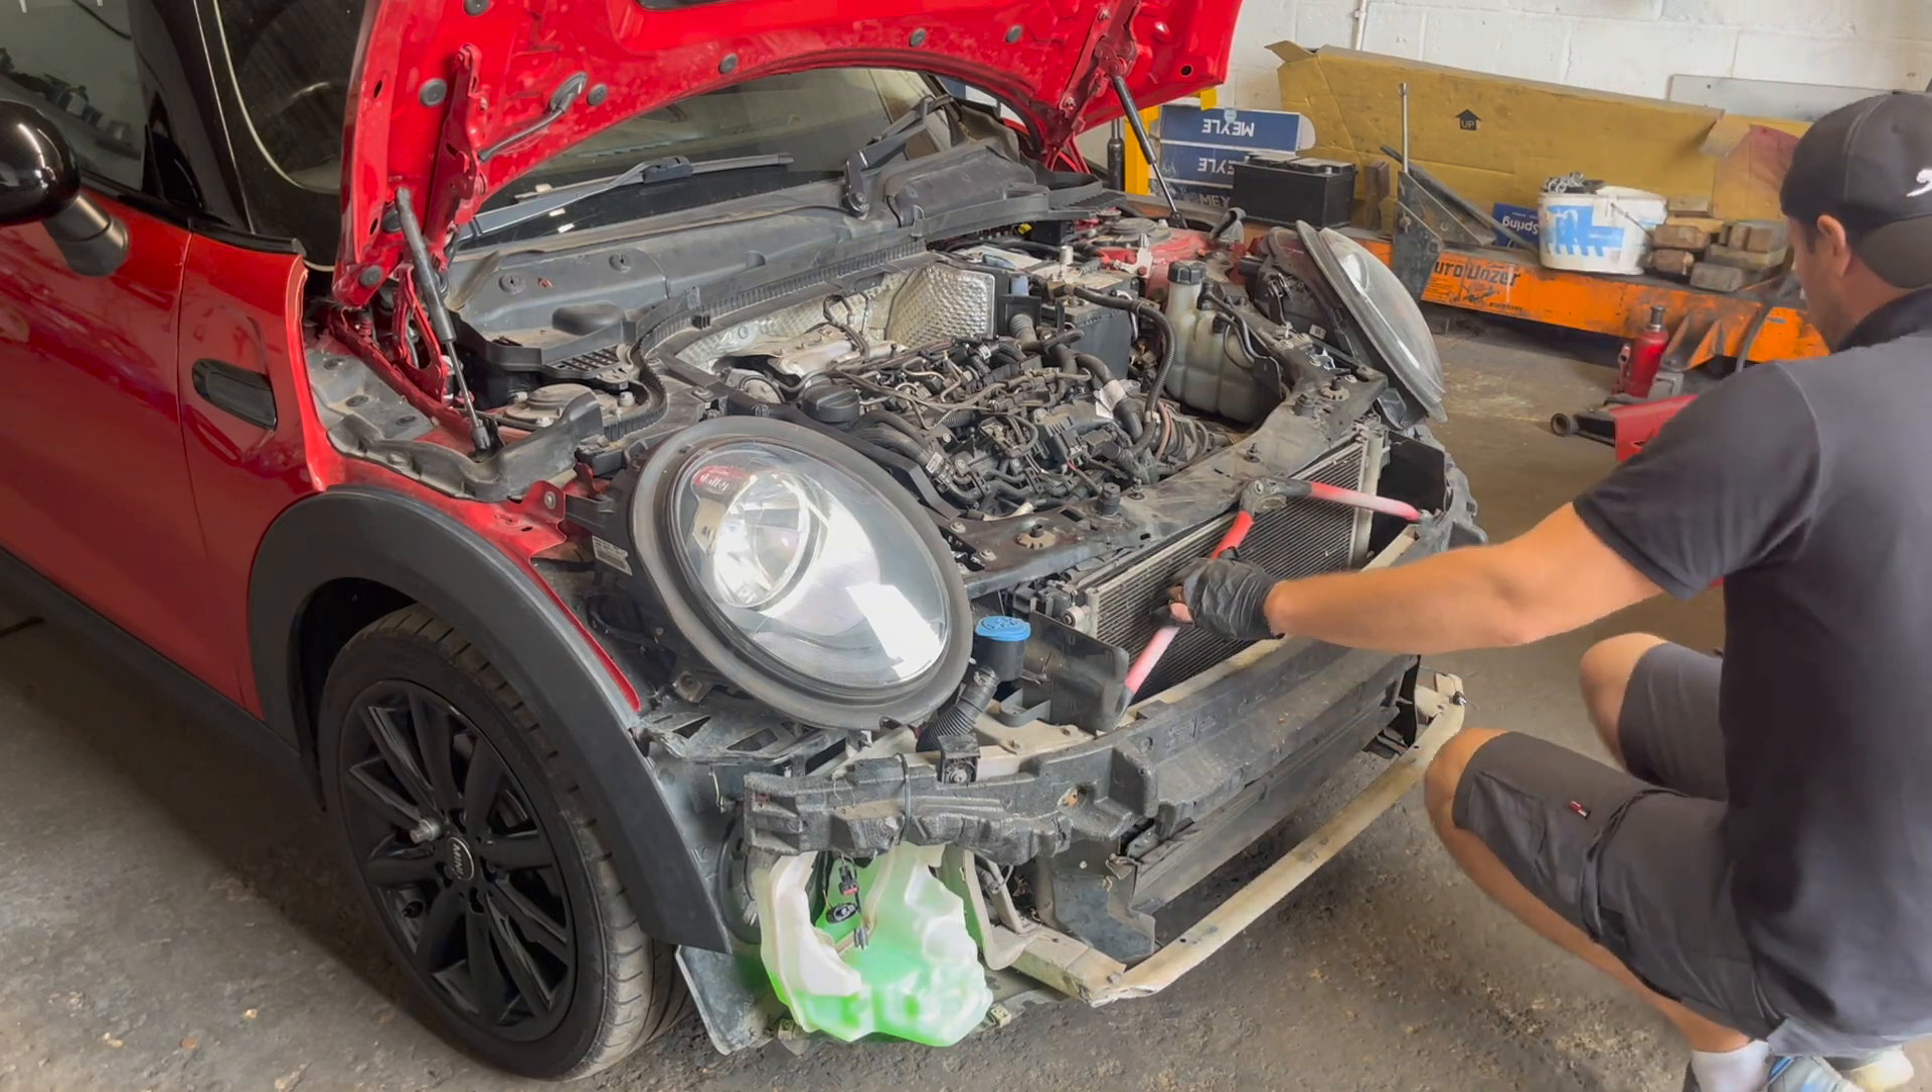Just like that, the front end is halfway off.